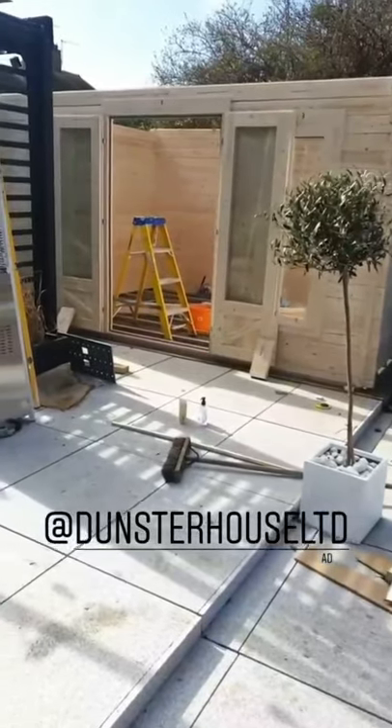So we've now got the French doors on and I have to say it is looking epic.